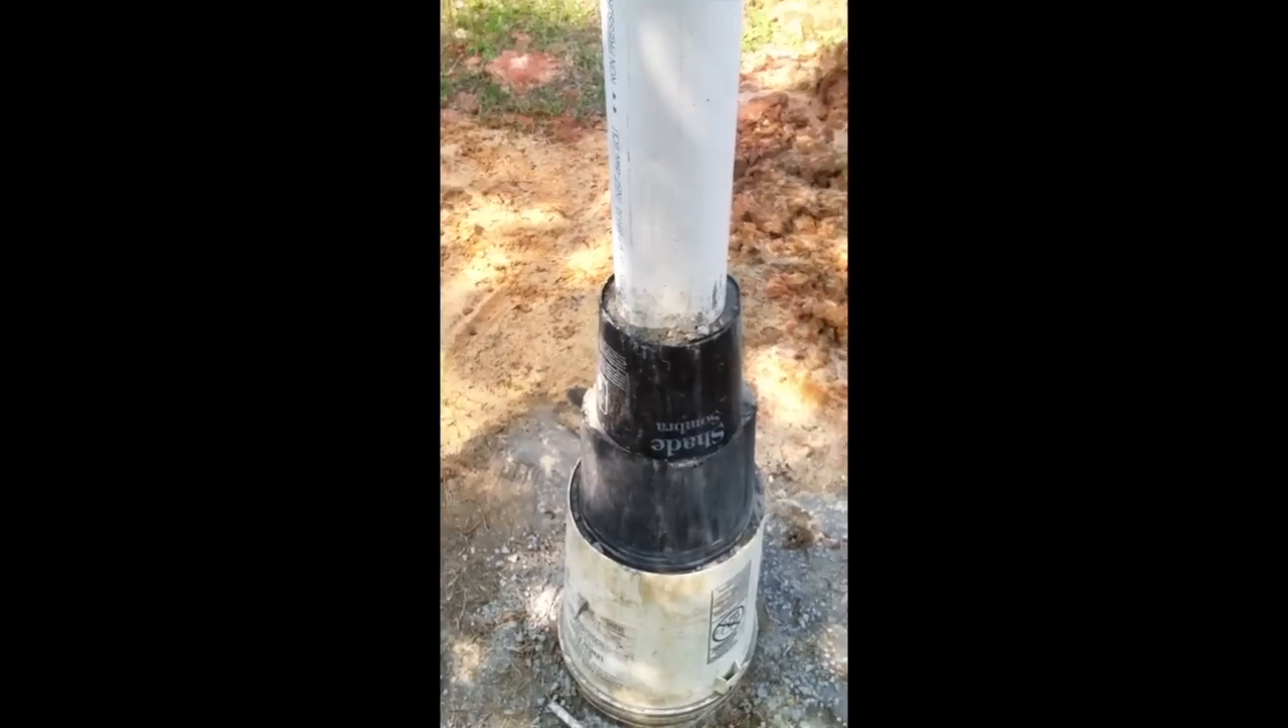Okay so here's the final well casing it's inserted.